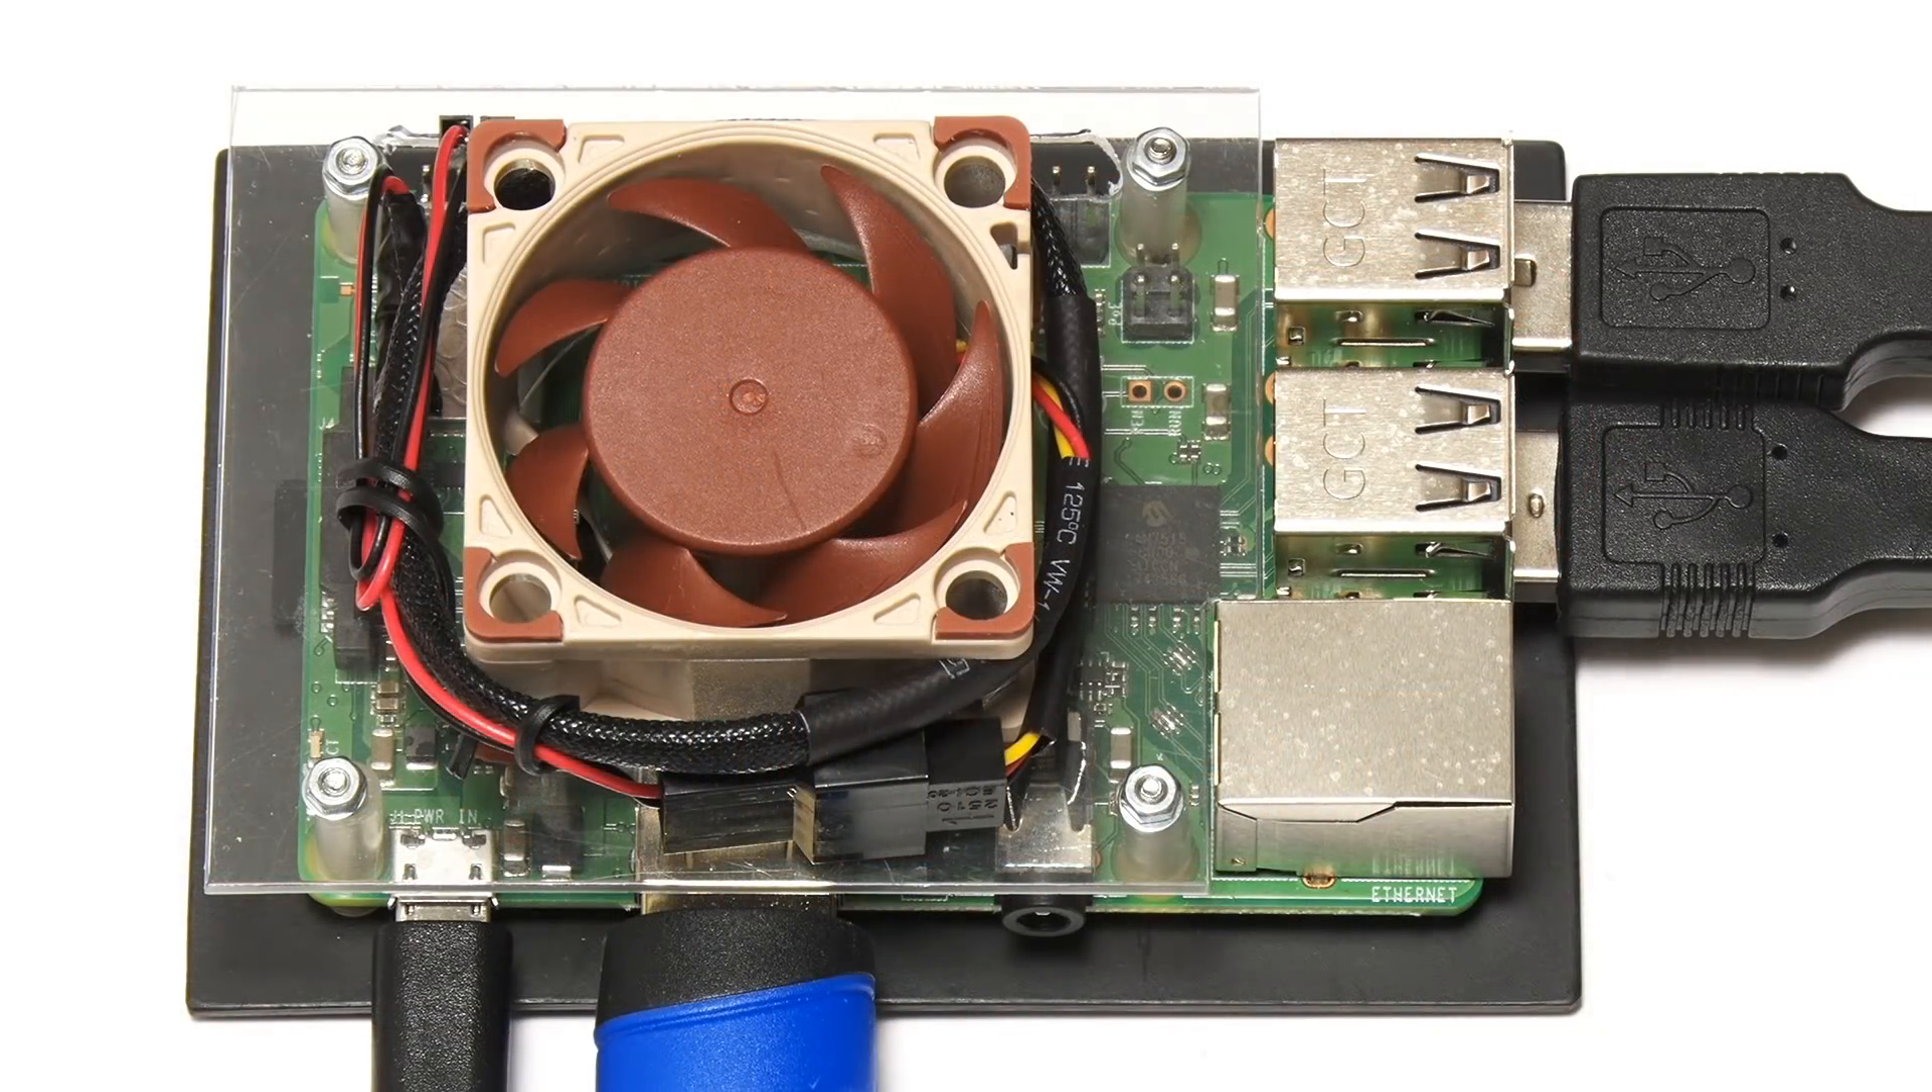But overall I think the Noctua fan fits very nicely on the Pi.